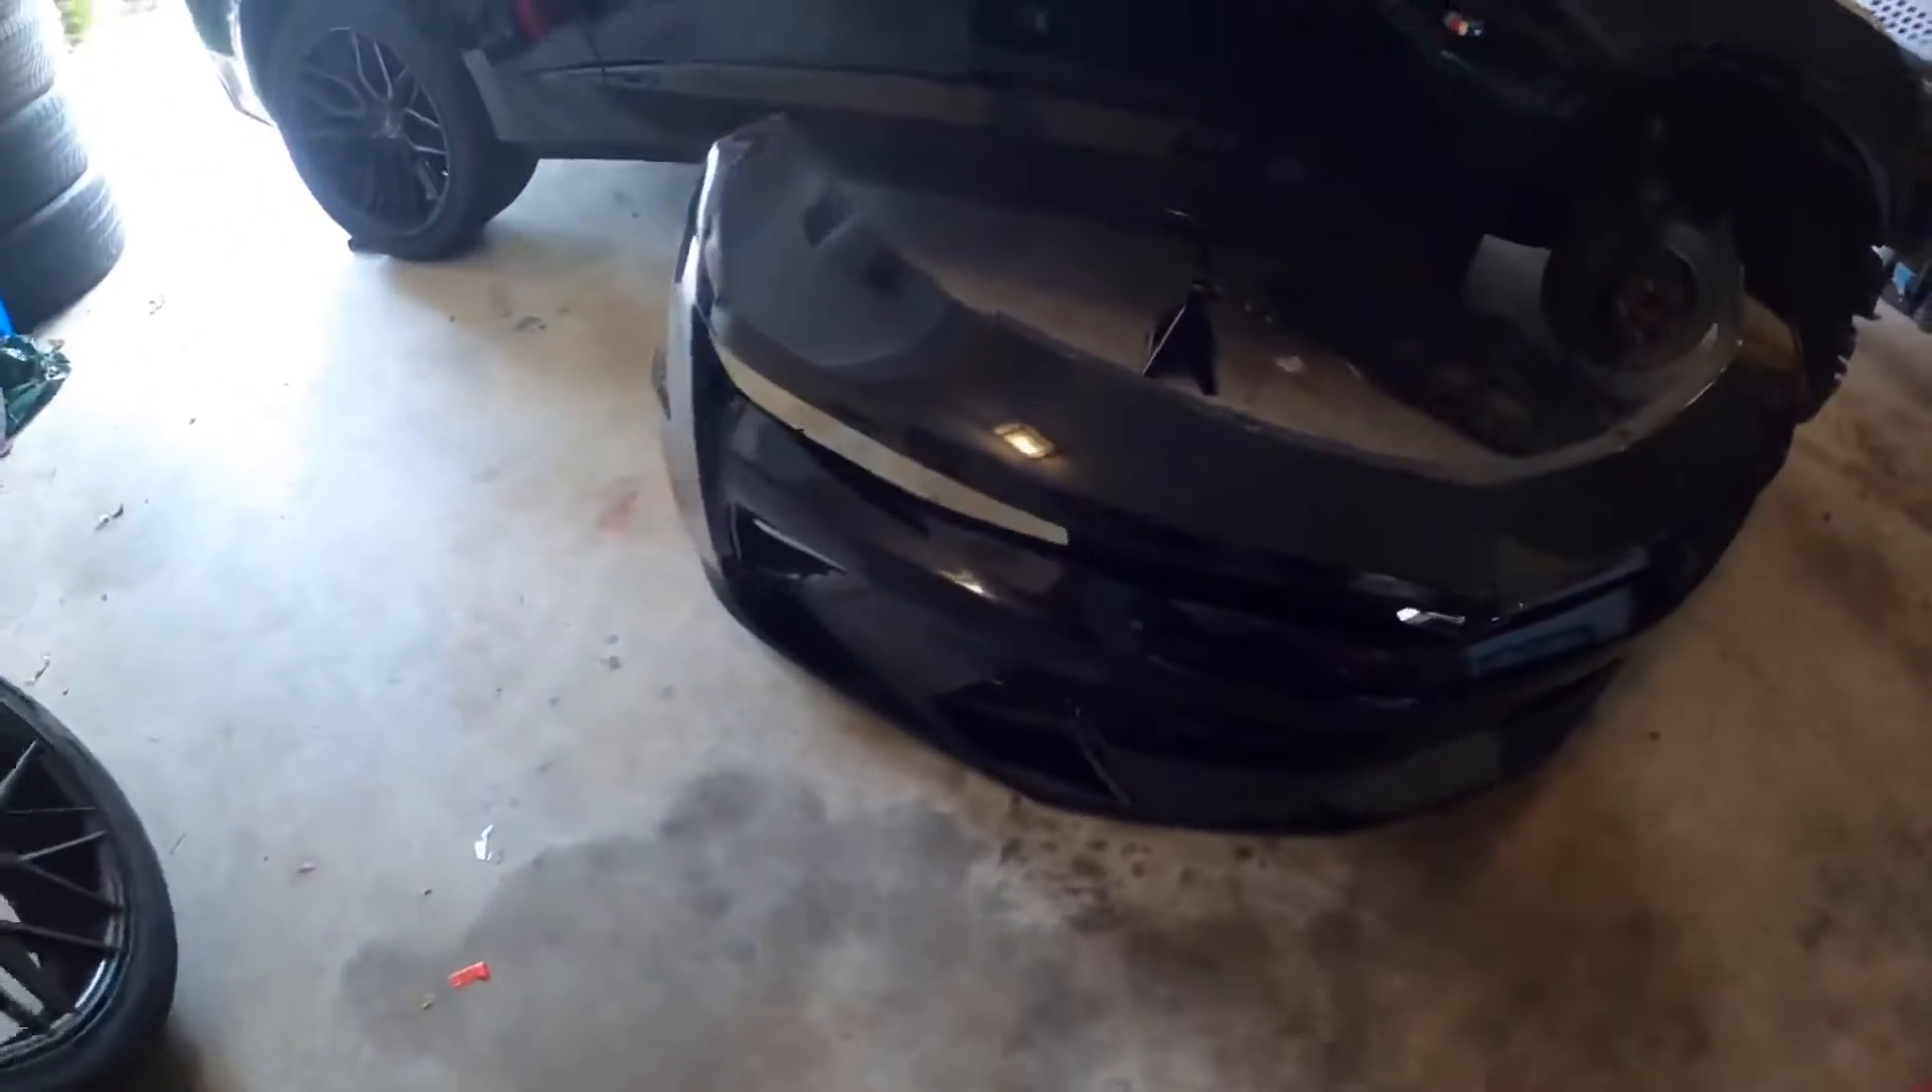Here's a front bumper finally off of the vehicle.